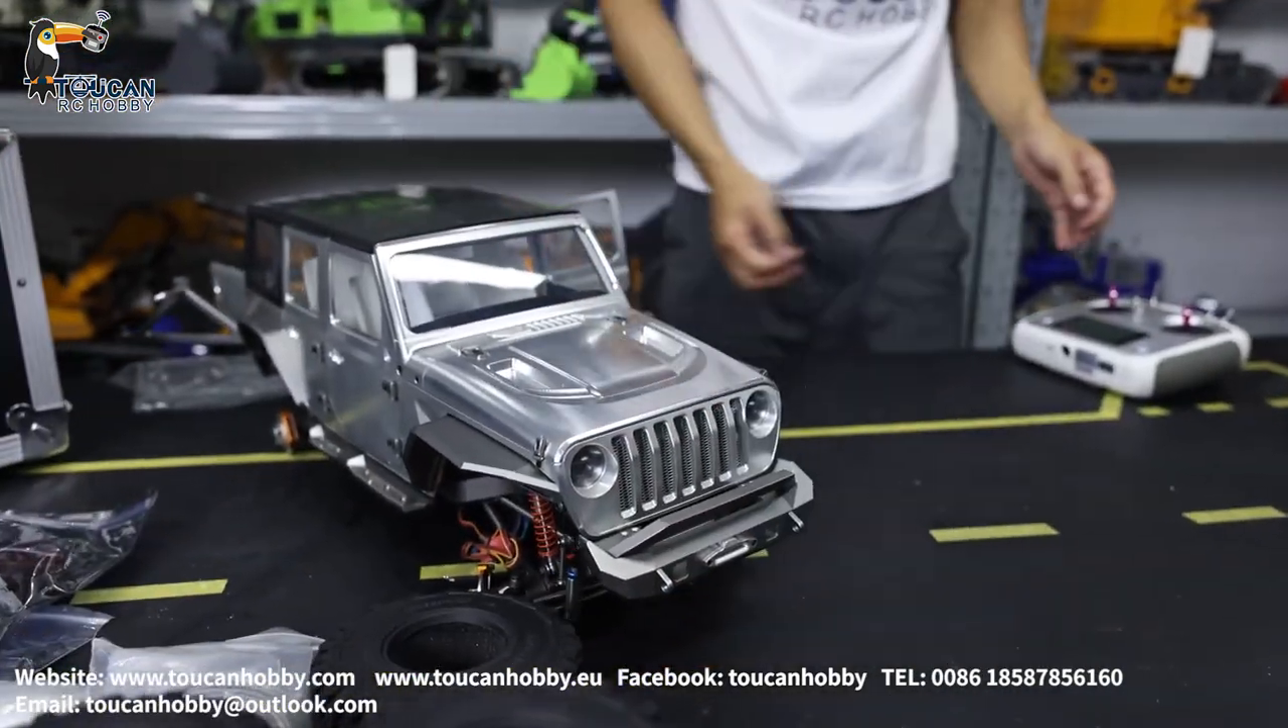This is the kit version. No painting. Not assembled all yet.